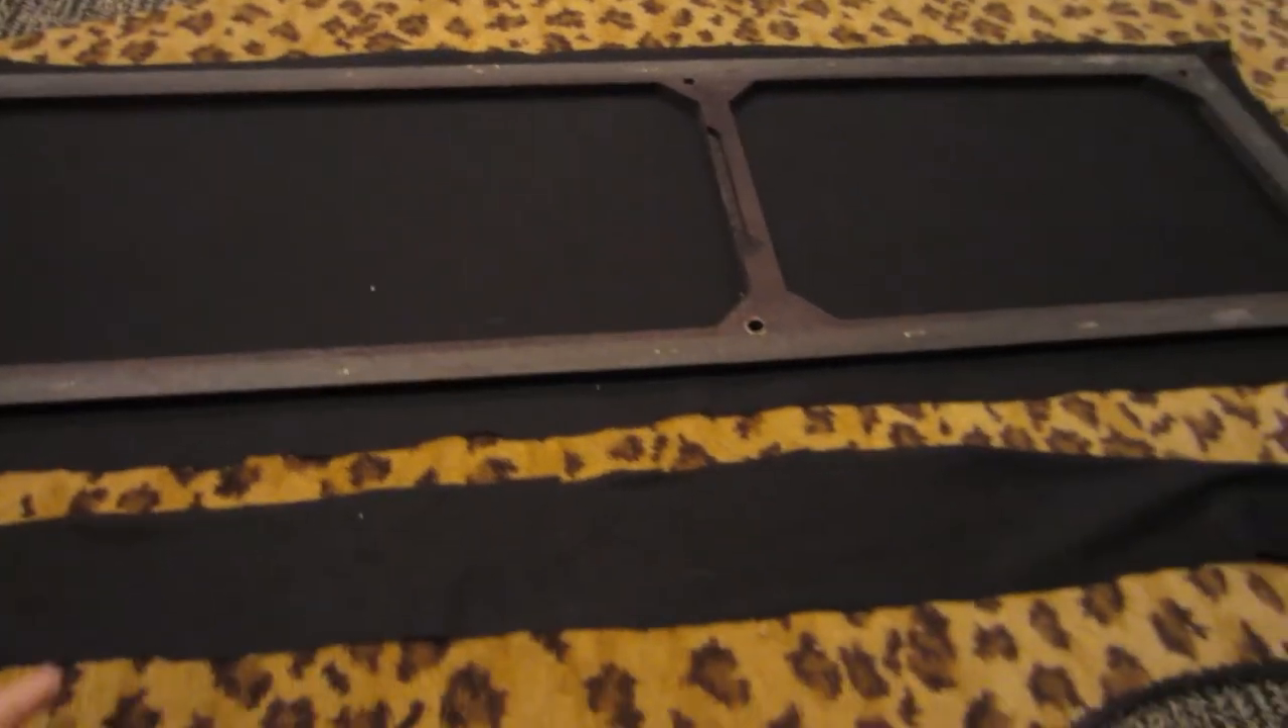We've taken our cleaned up frame and we have put it on top of our grill material and we've gone ahead and trimmed down the sides.